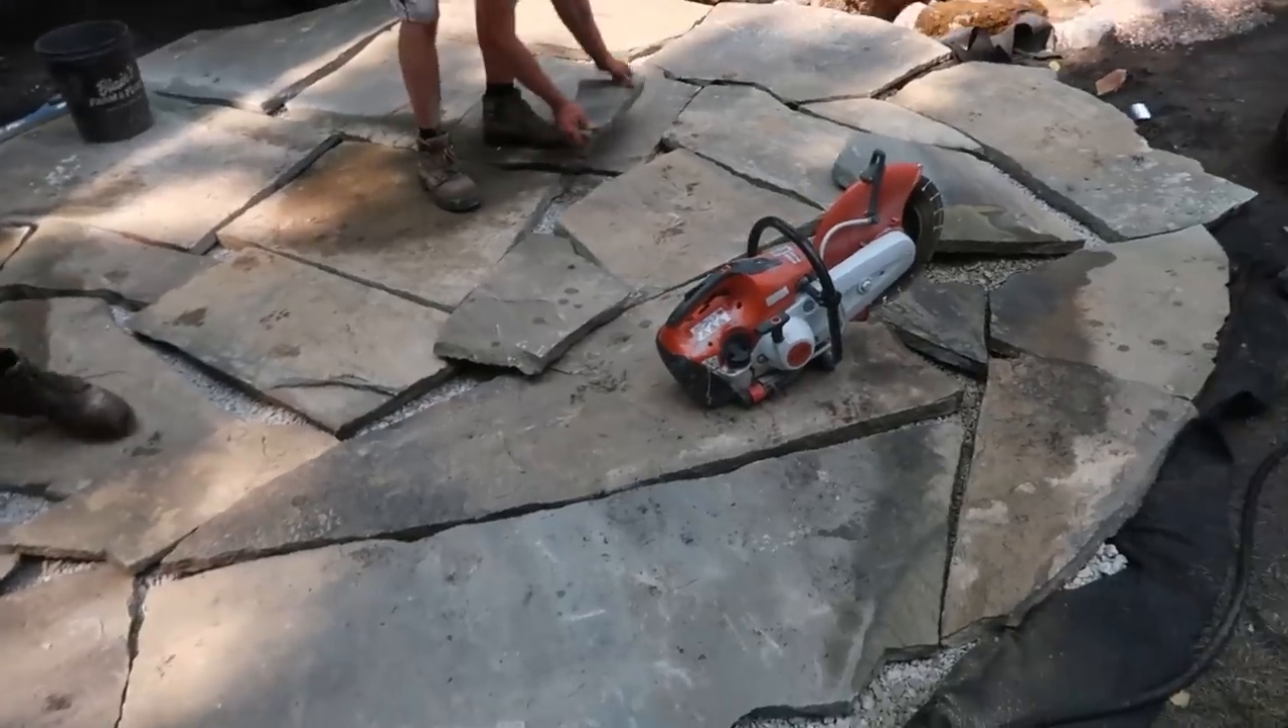It's been a while since we've given you an update but you can see Corey, Luis and Jack have laid almost all of the large flagging pieces.